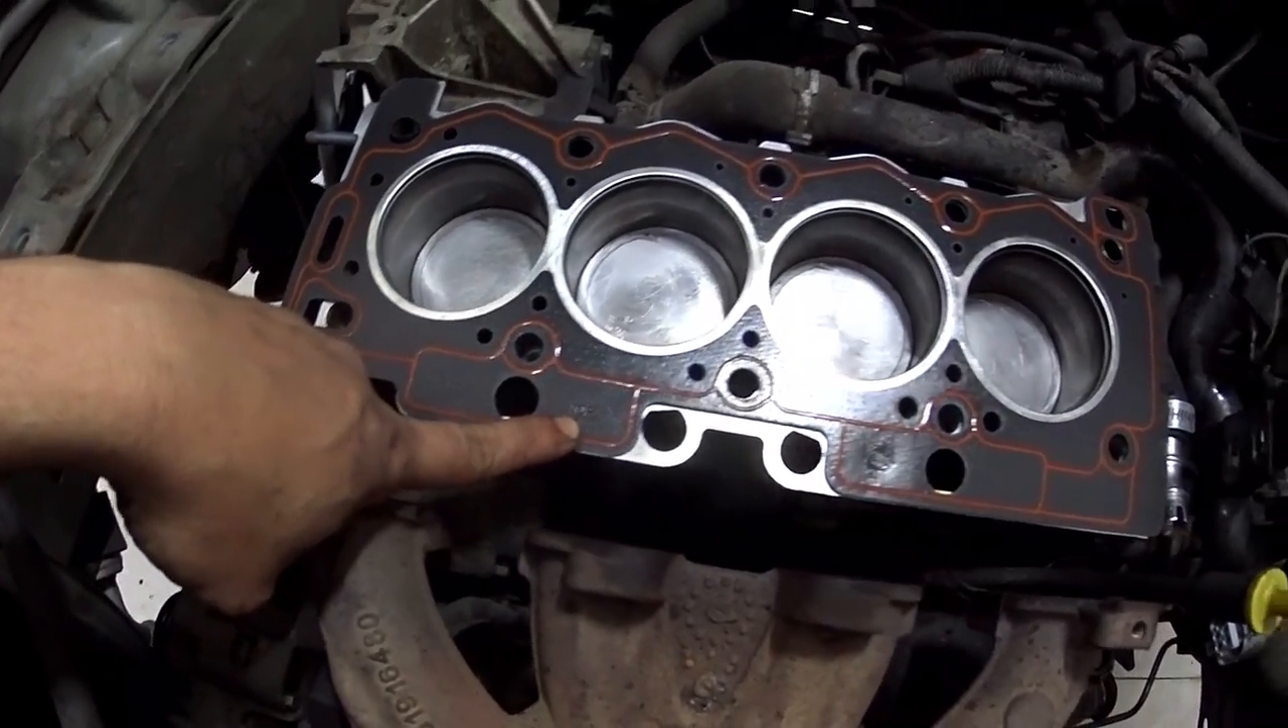Já estamos com a junta no lugar, né? Sempre o top pra cima.